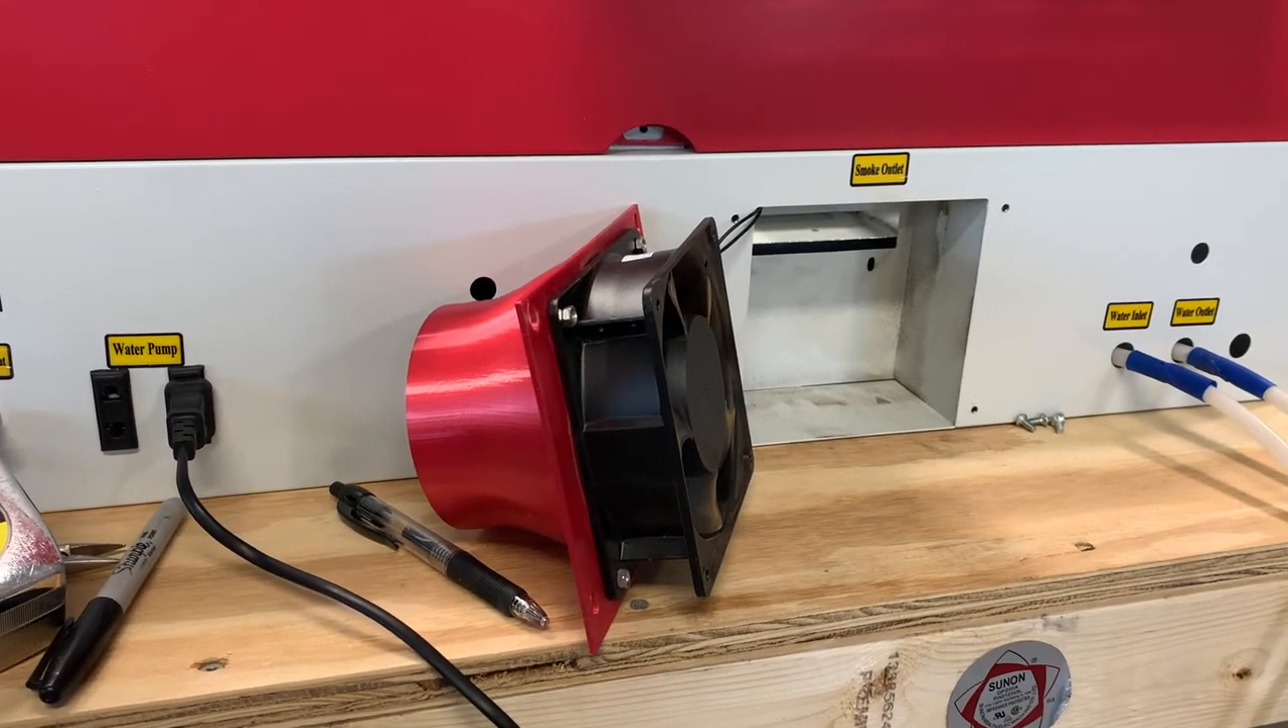Okay, I went ahead and pulled the fan back out of the machine here.